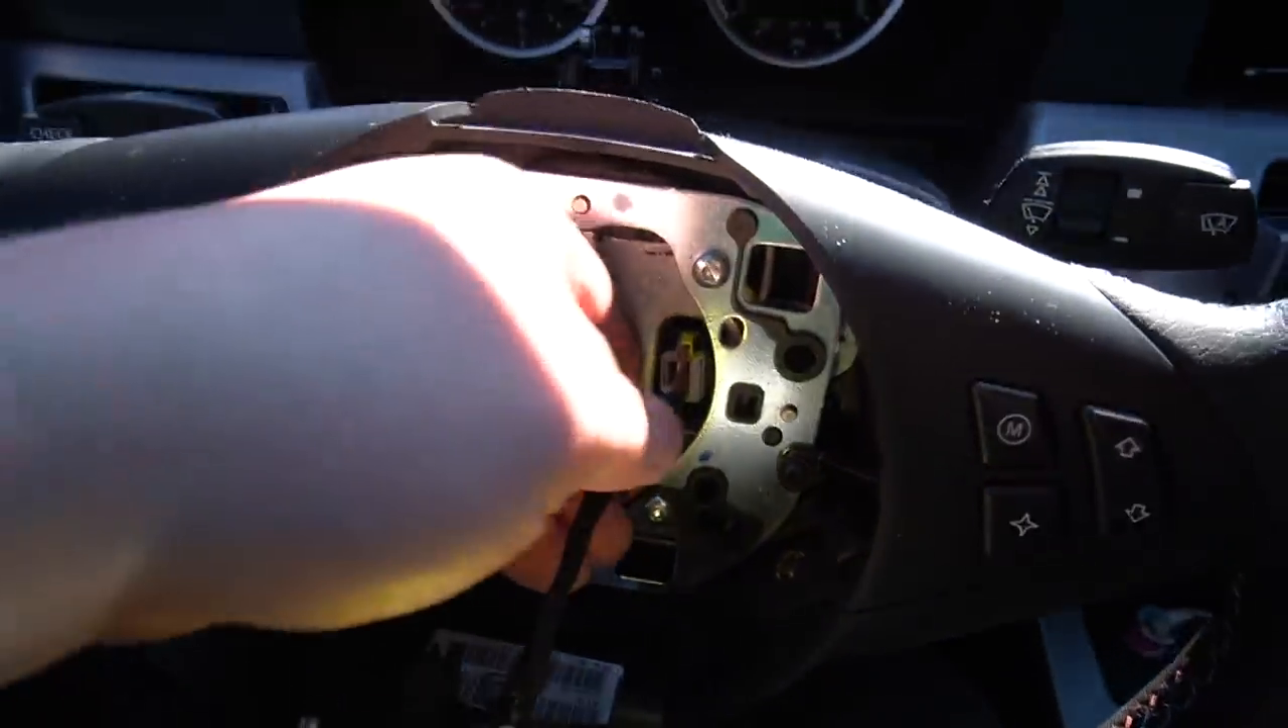All right so we have the airbag off so all we got to do now is disconnect this.